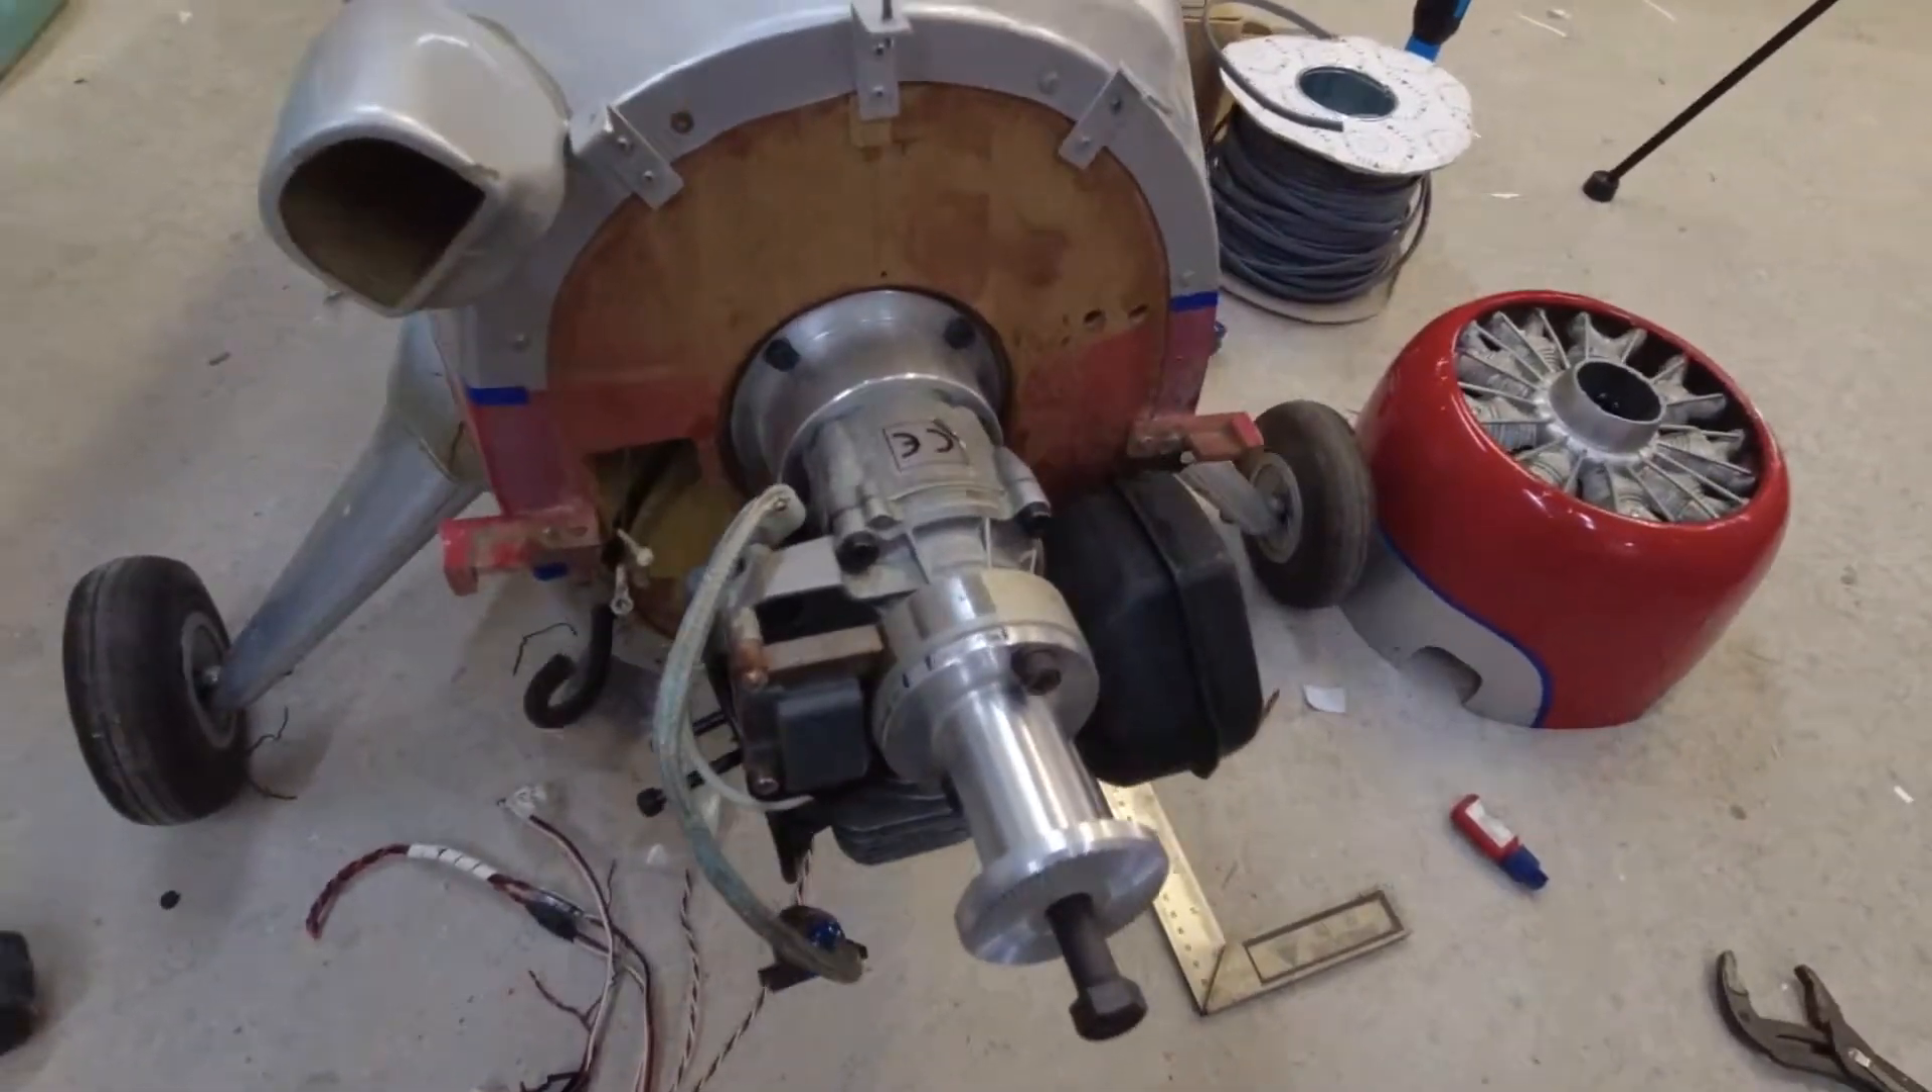Okay so the engine is now bolted on.